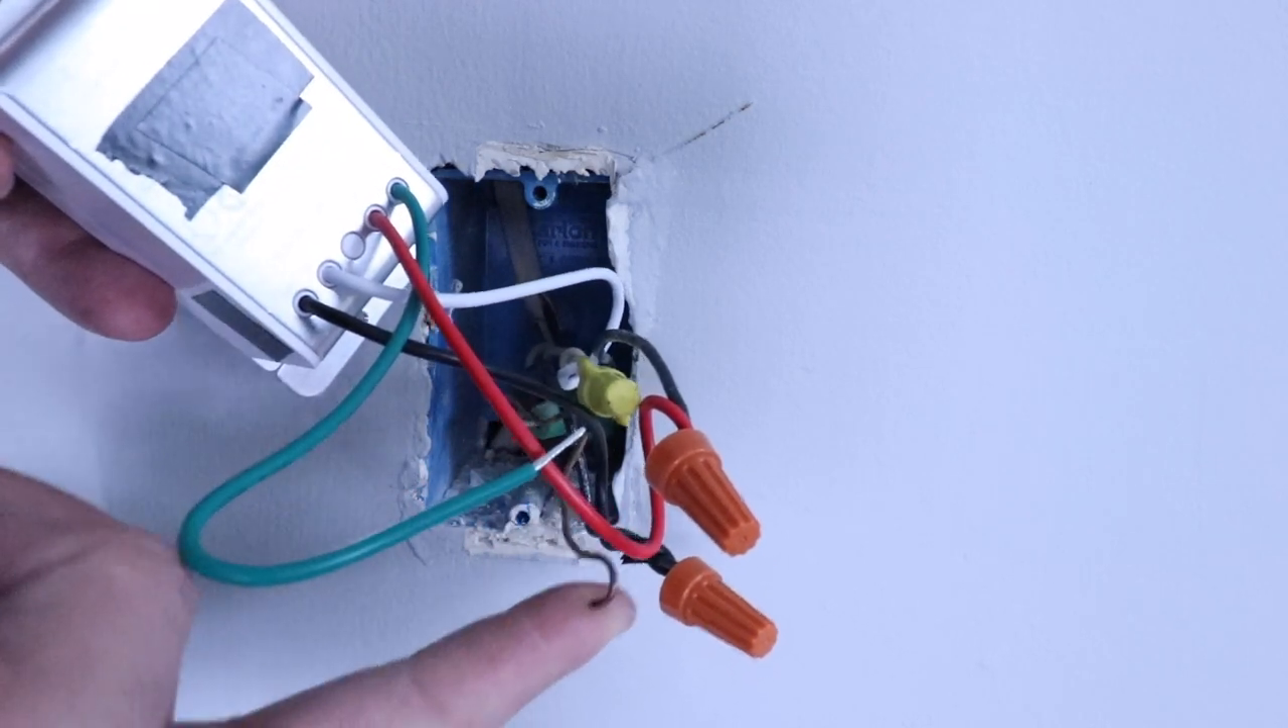We've got our switch mostly wired up and the only wire we have left is the ground wire right down here.